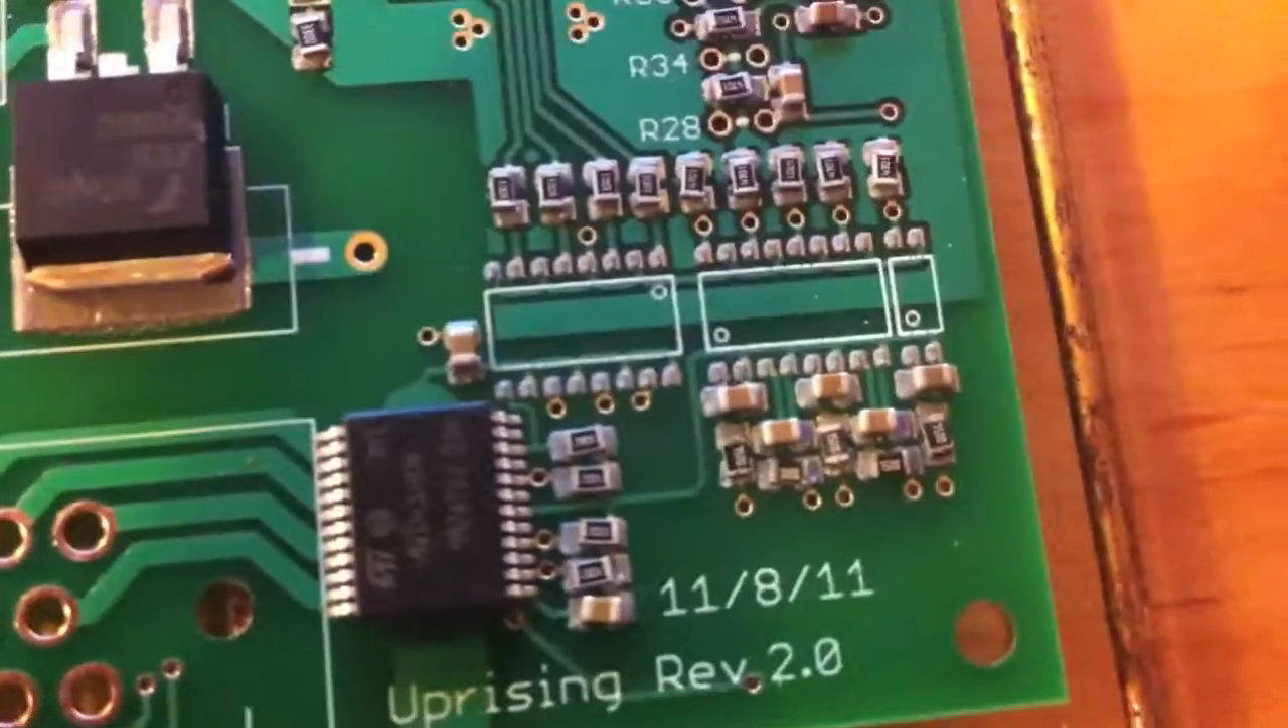Alright, here it is, I put everything on that I had, the only thing left for surface mount stuff is these three optocouplers.